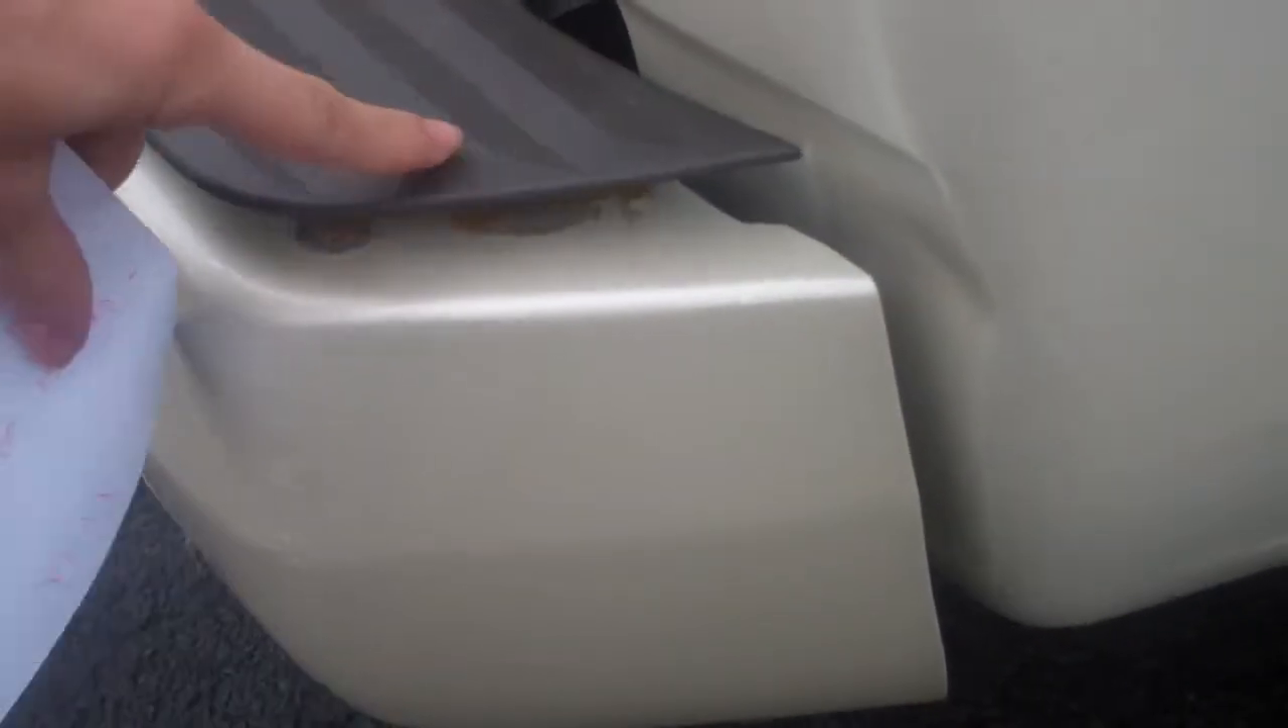And I know you also had a concern on the back bumper as well. Looks like this piece is just sticking up a little bit.